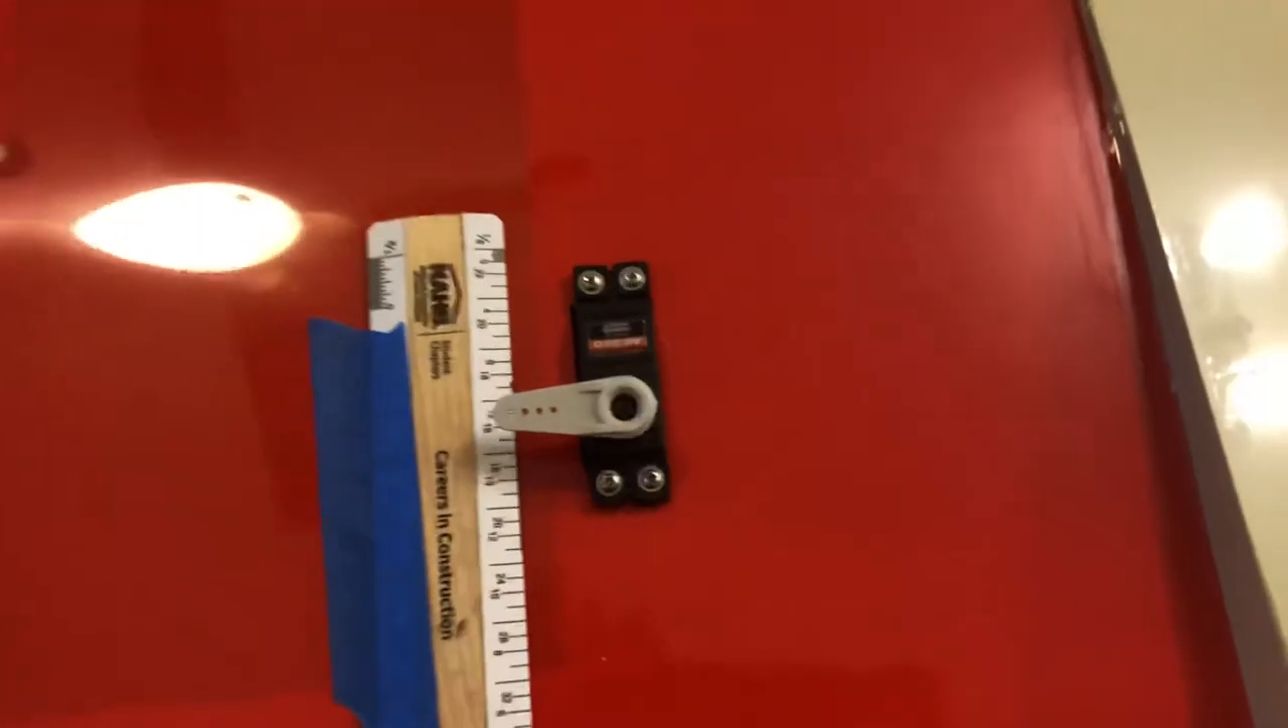All right, so now we have the servo installed with the, uh, servo arm.